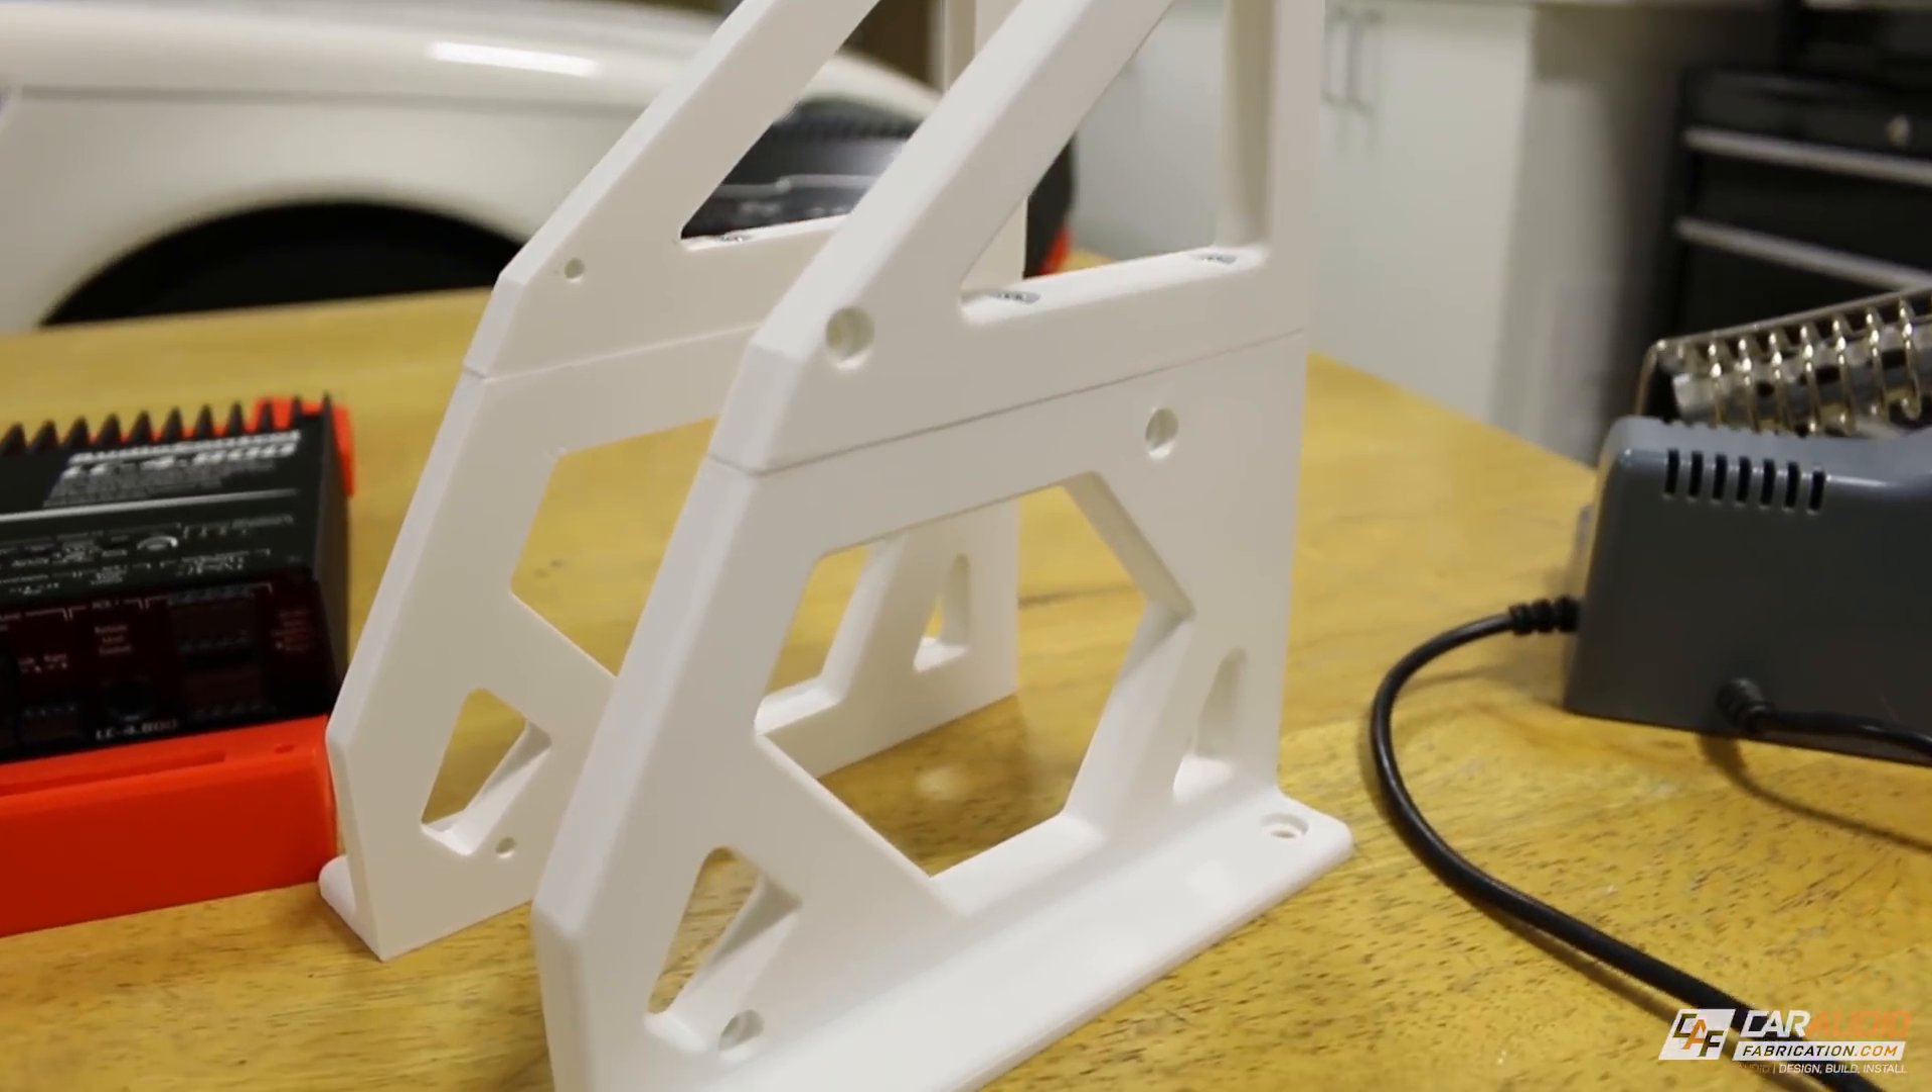And with that, my two vertical supports for this amplifier rack are now completely assembled.